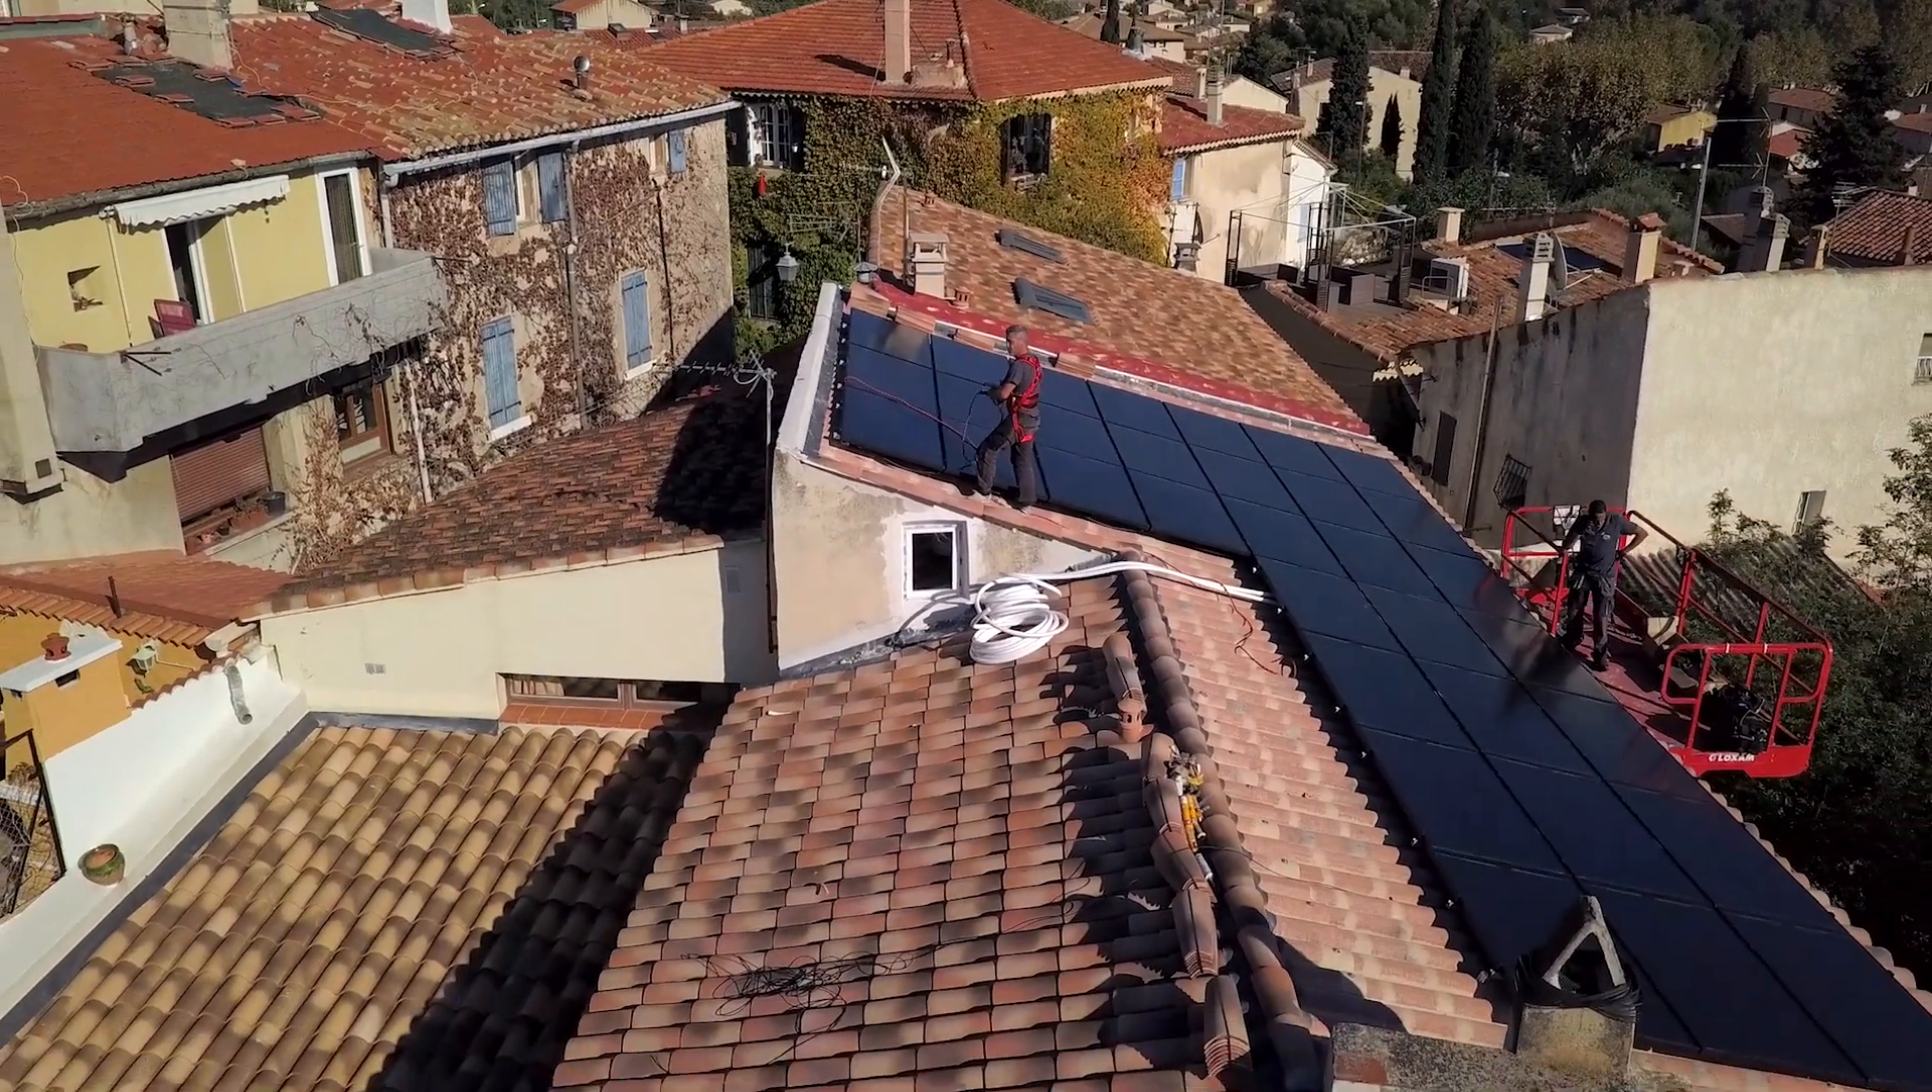Au terme de ce deuxième jour, les panneaux sont maintenant tous posés sur la toiture.